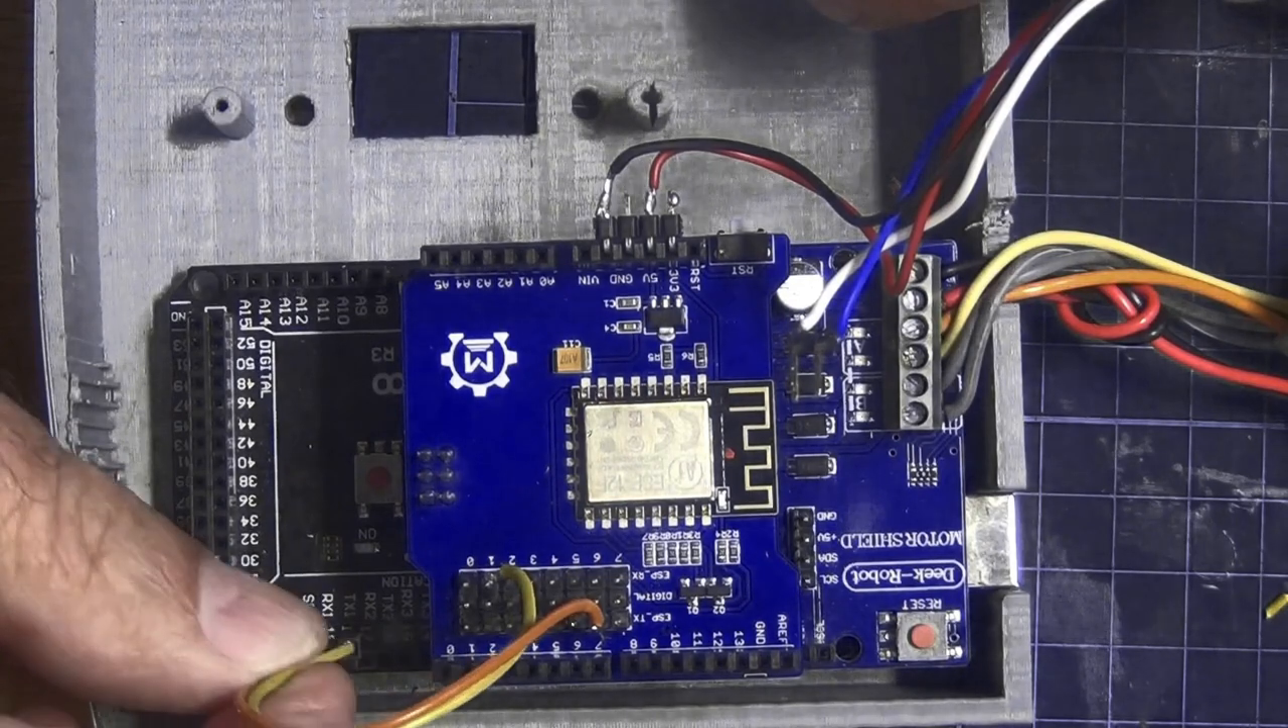So as you can see the WiFi module is mounted.